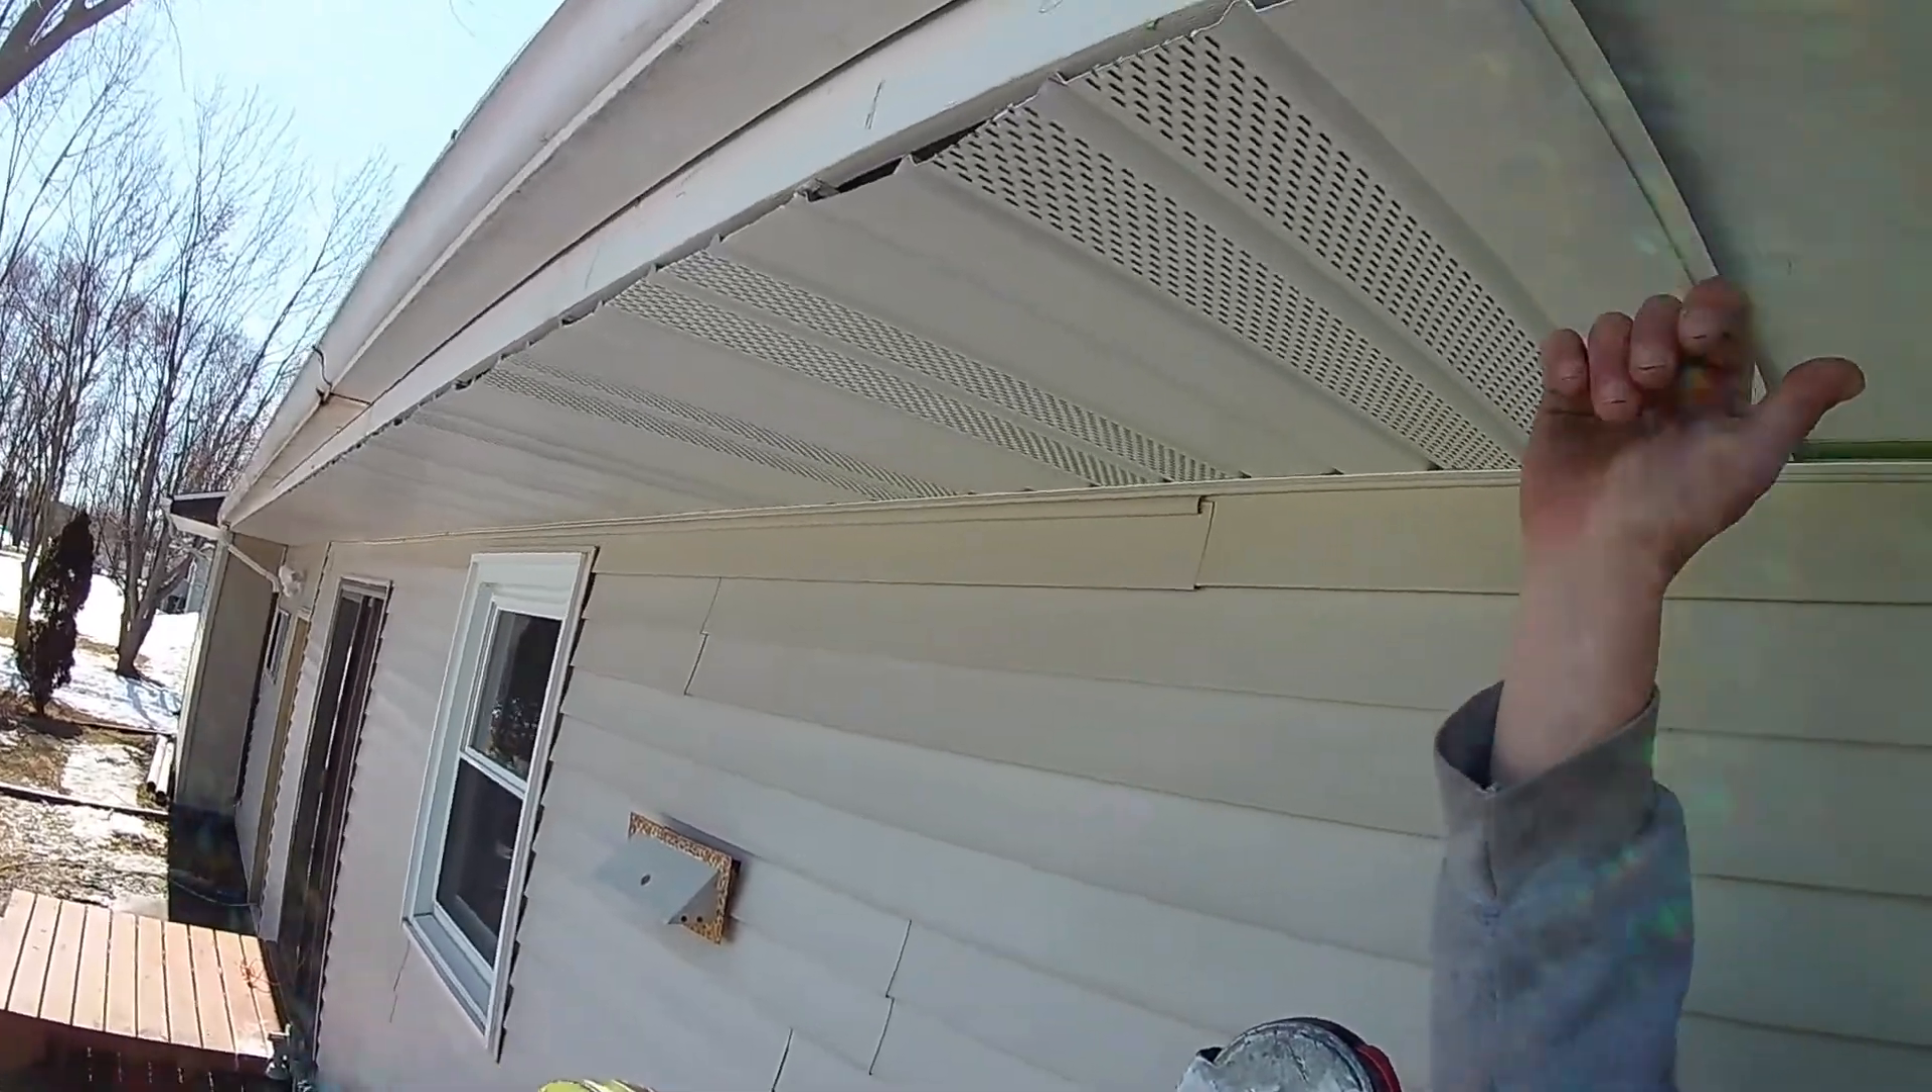If you look down, we have all the soffit on.